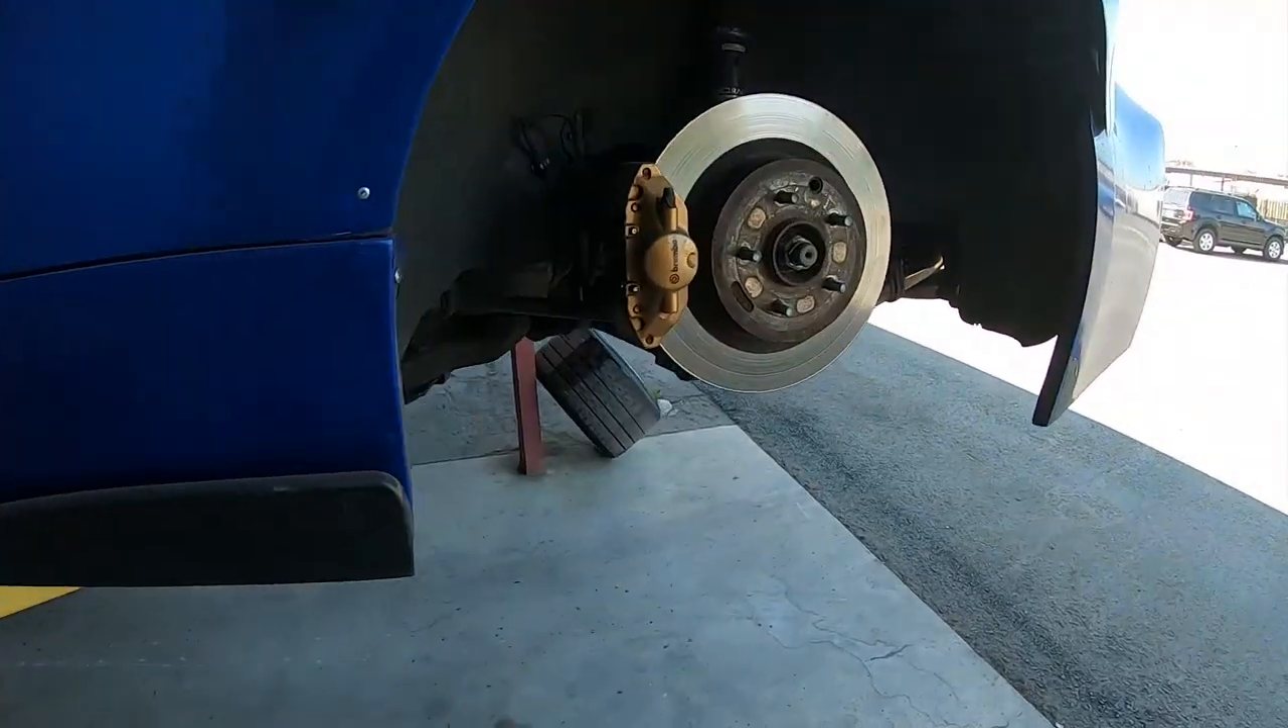I already took the wheel off You can see it's pretty much the same thing It's a brembo.